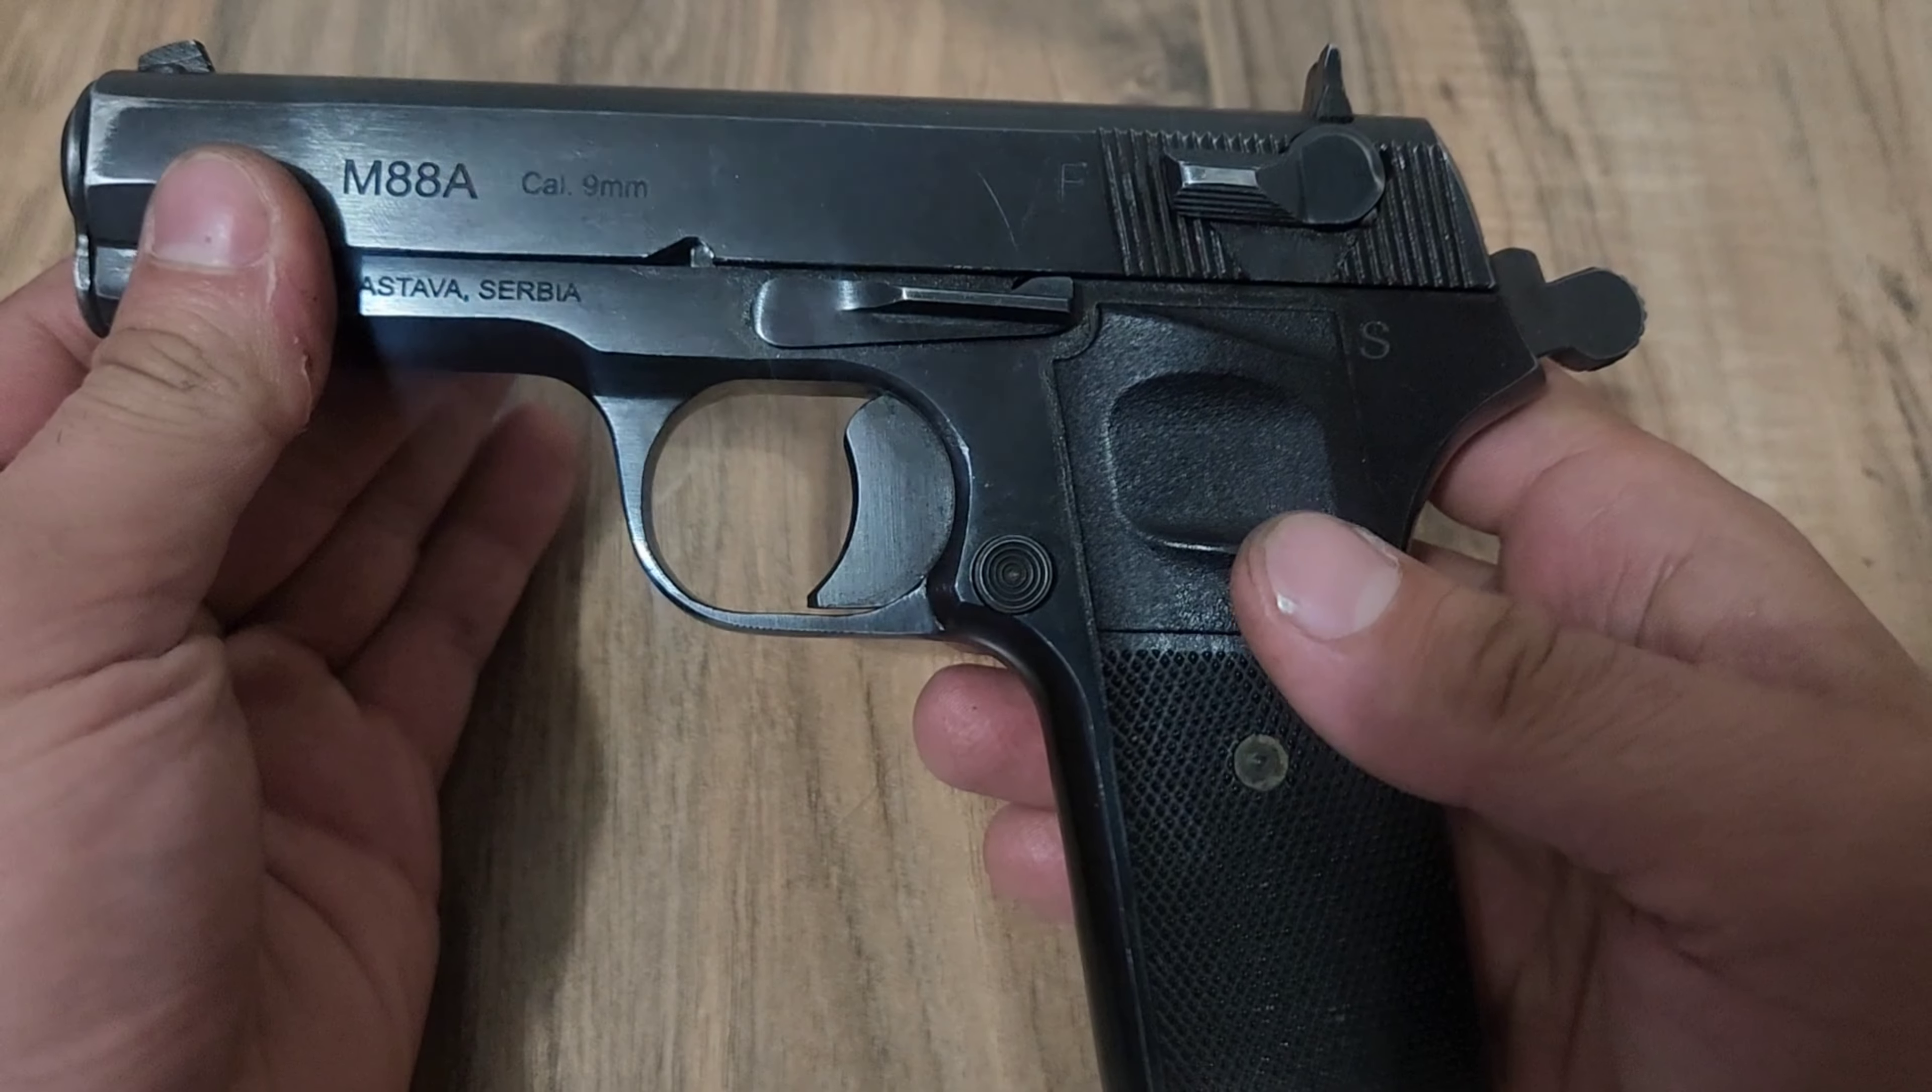And your pistol is now fully reassembled.